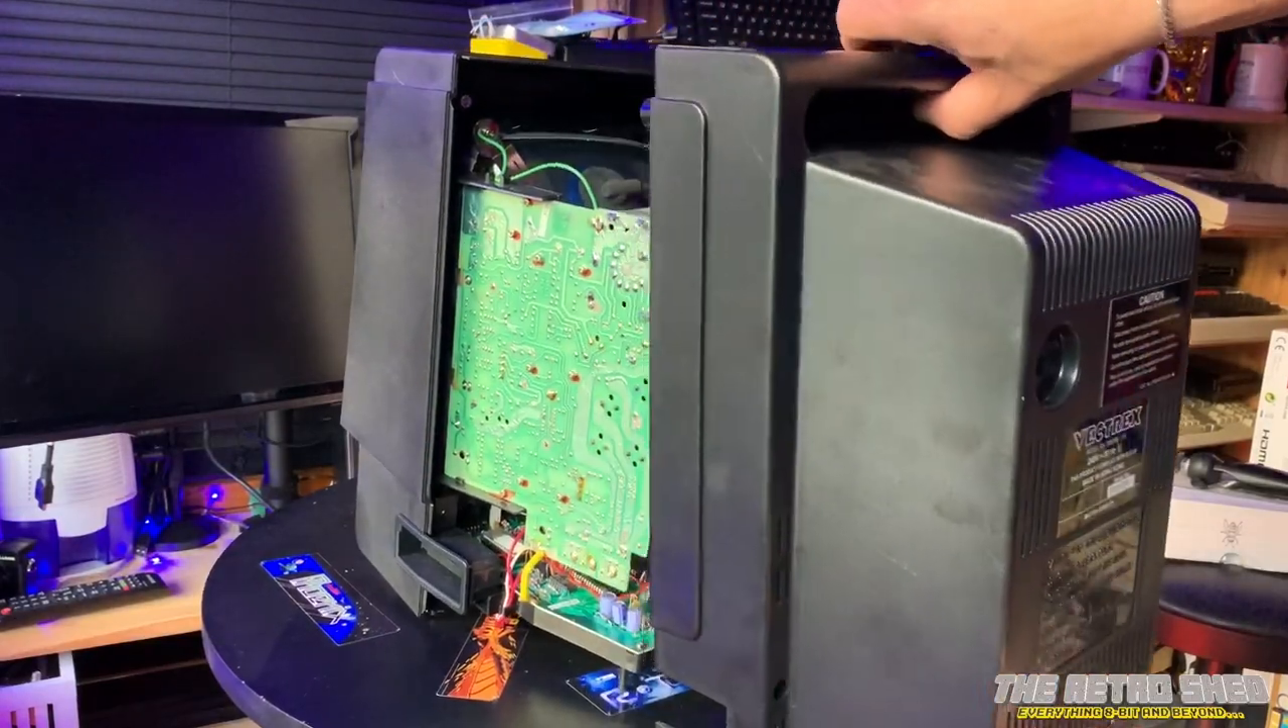And there you have it. The case is off the Vectrex.